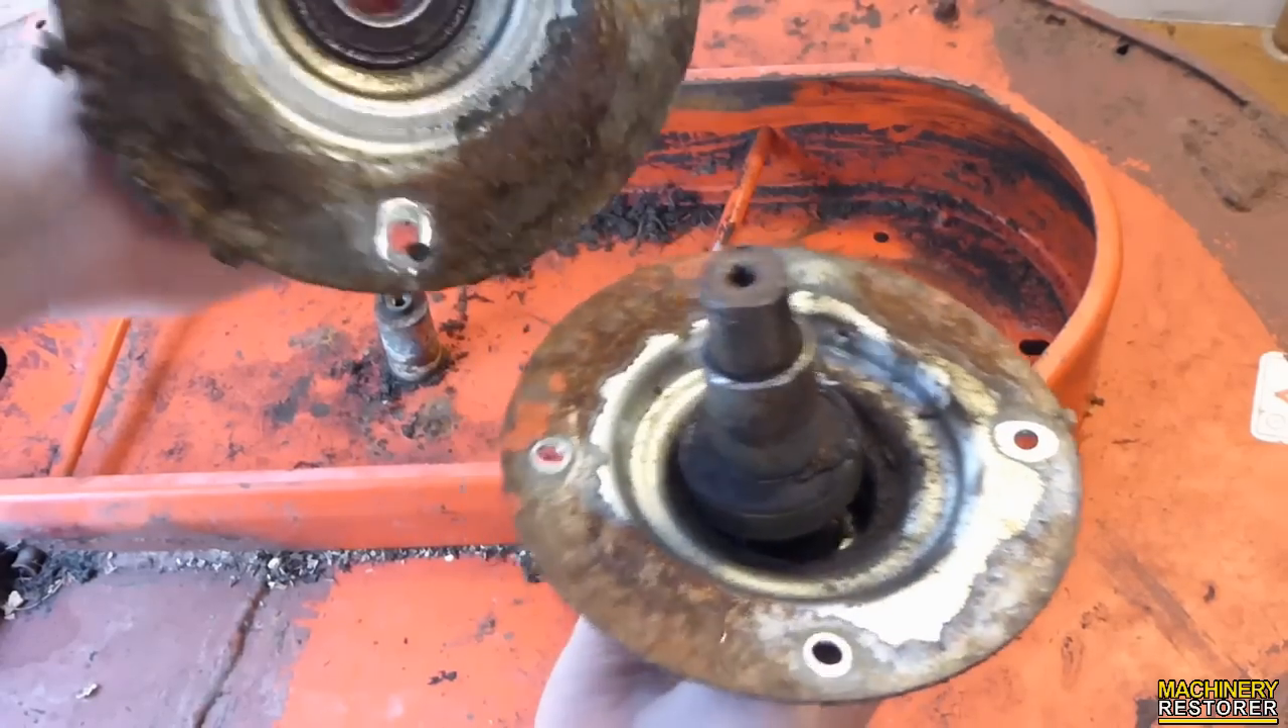And that's the second bearing housing removed.